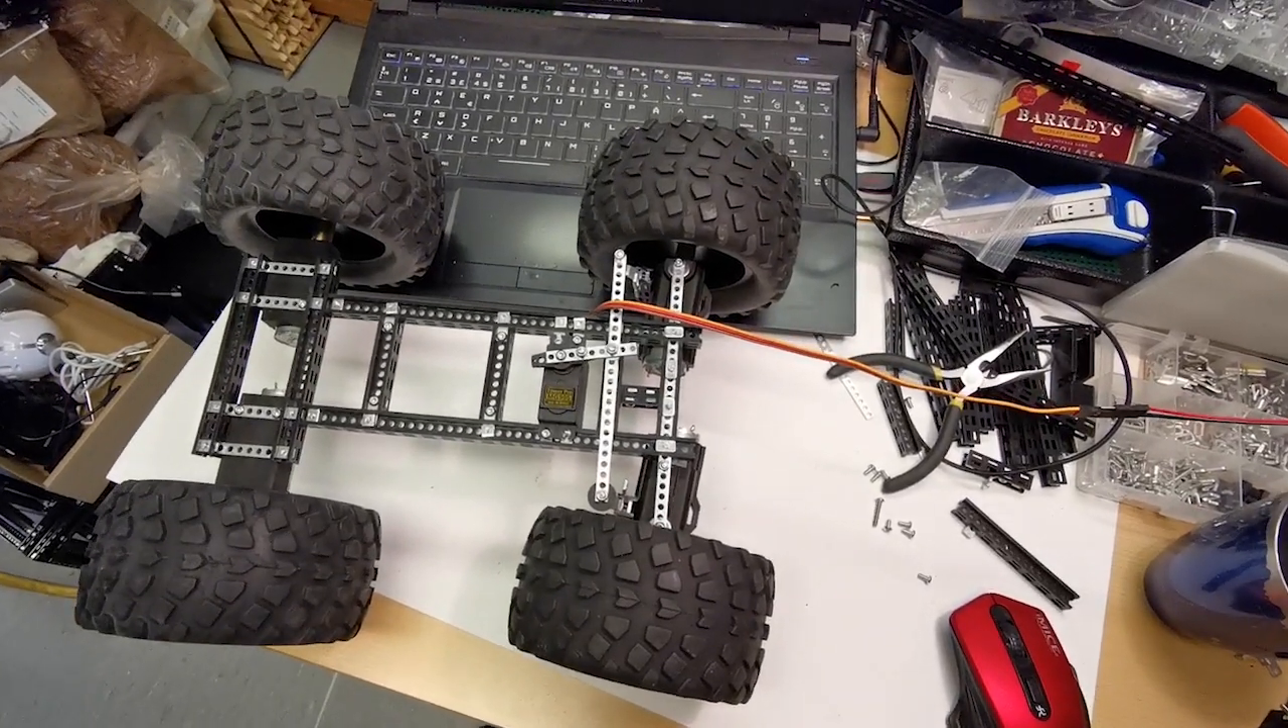Now the fat tires are on the car.